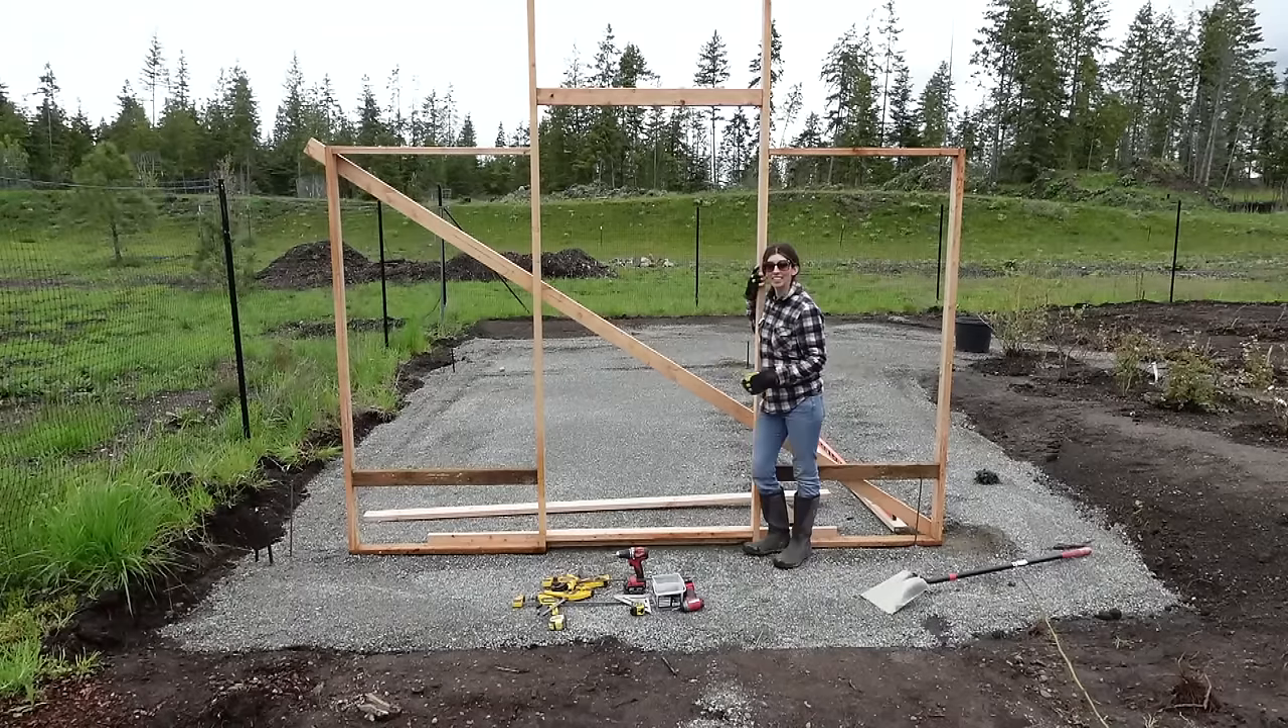So got the first wall up and now I'm adding some side support.